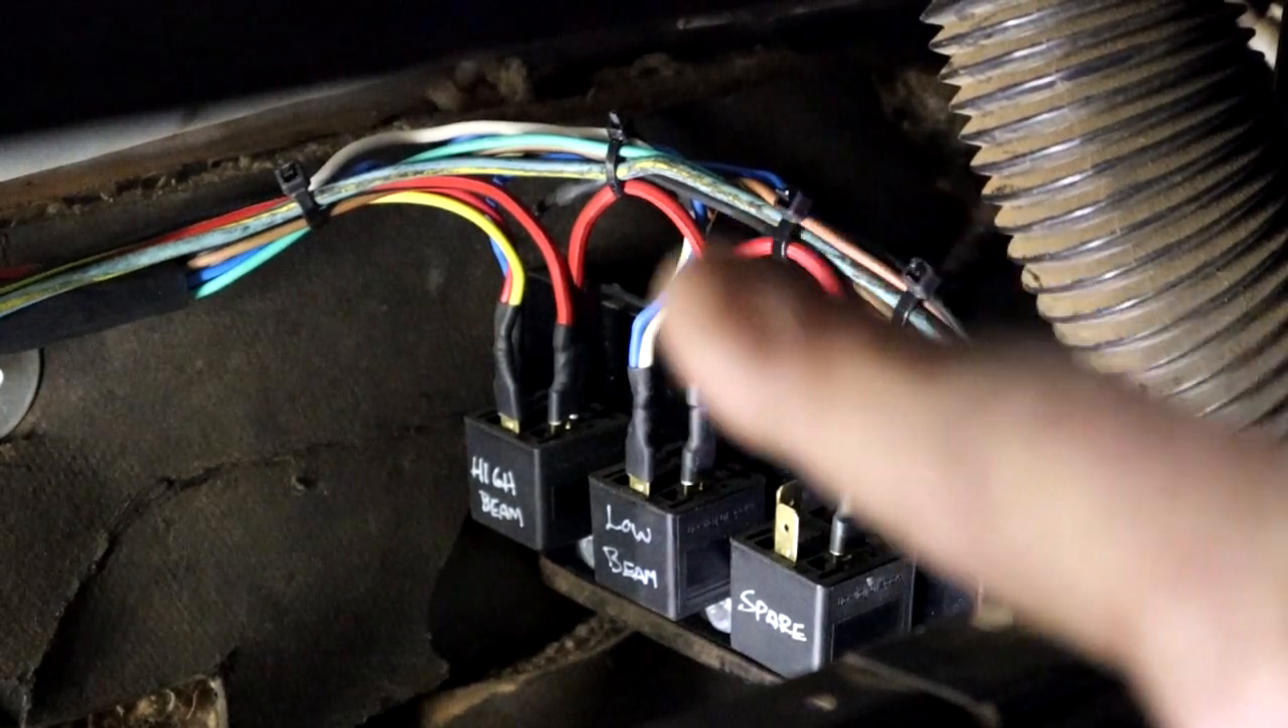So you can see the three relays mounted there.